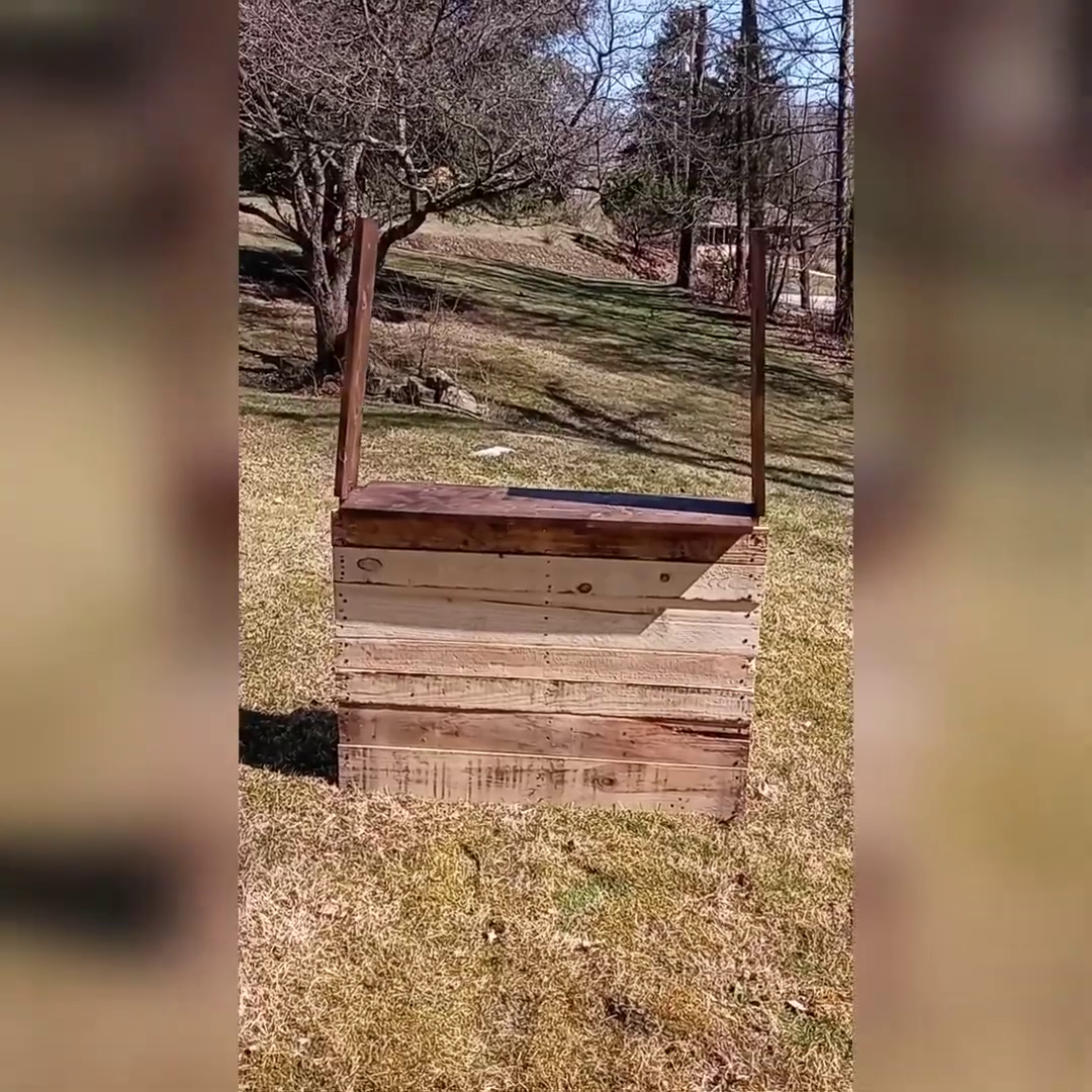Alright, so we've got the pallet boards on, and next step is to polyurethane it, and get a piece of board, and make a sign.